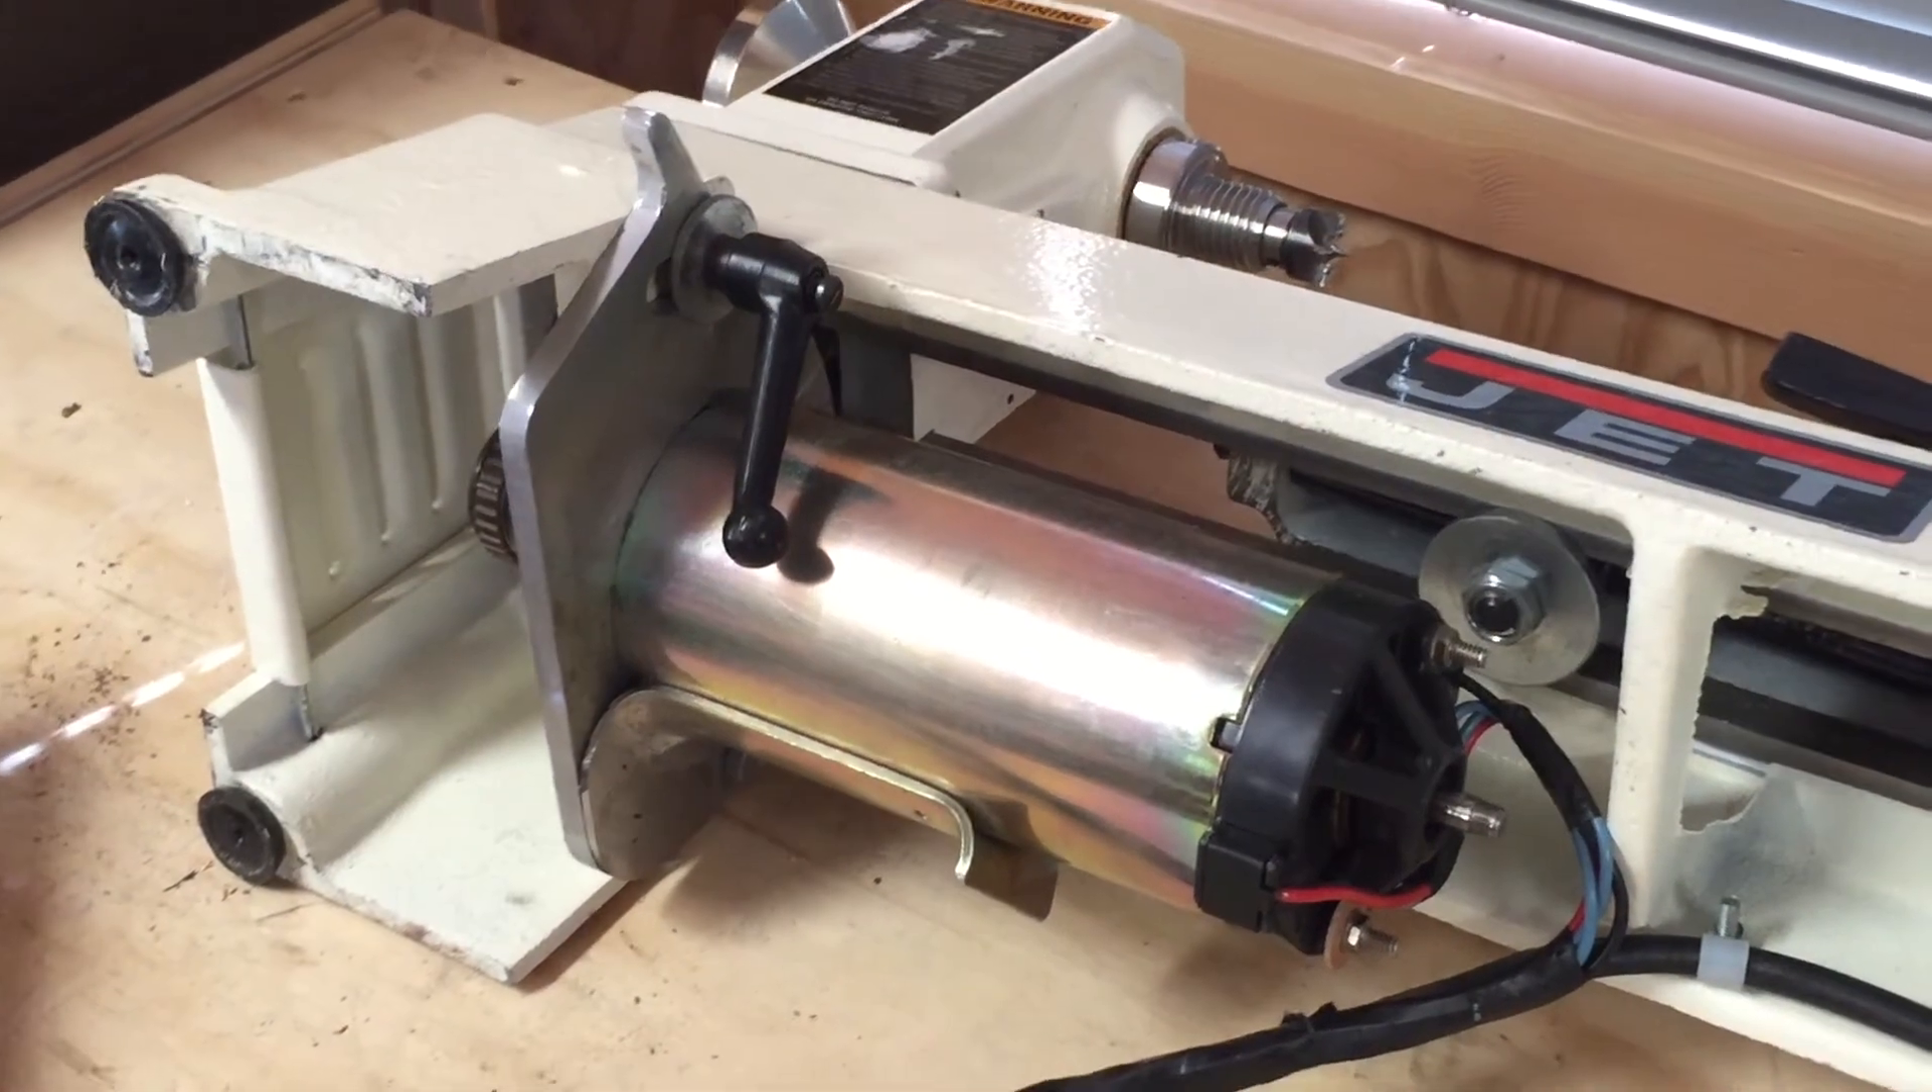And now all I have to do is get this mounted in the lathe and wired up. We're getting close. Here's the motor mounted in the lathe.